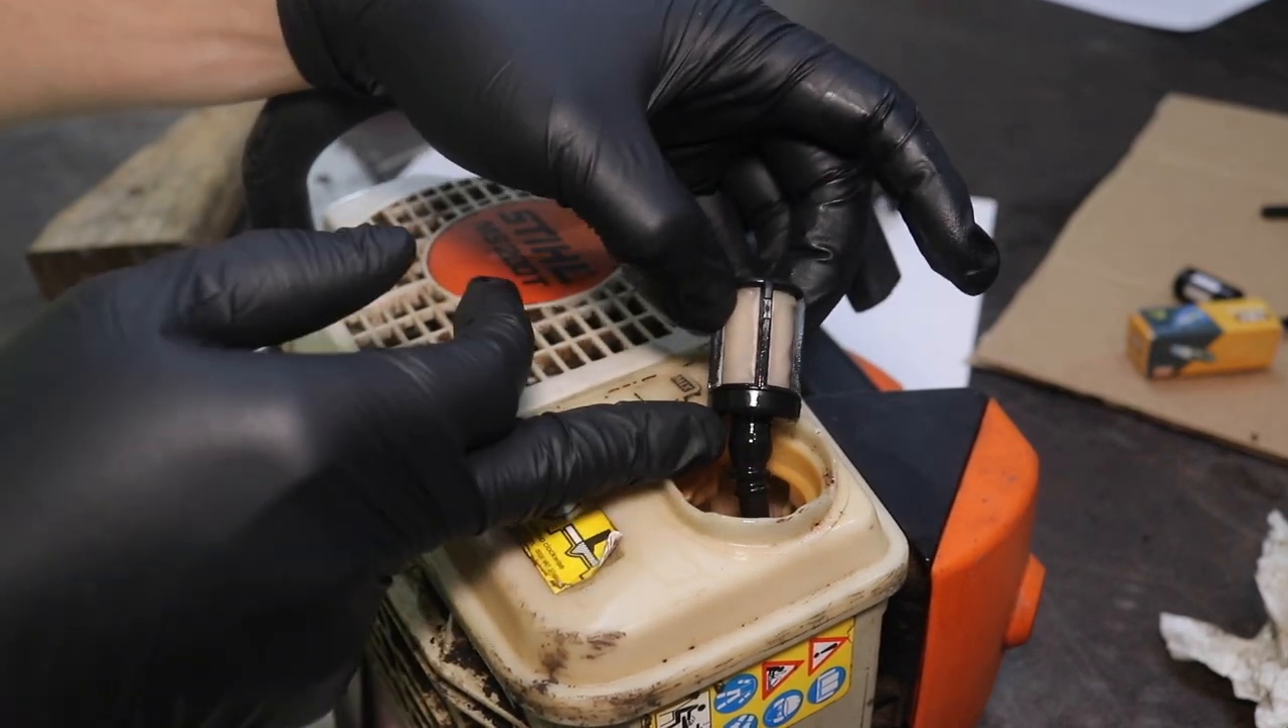After a little bit of fishing, I was able to pull the fuel filter out of the fuel tank.